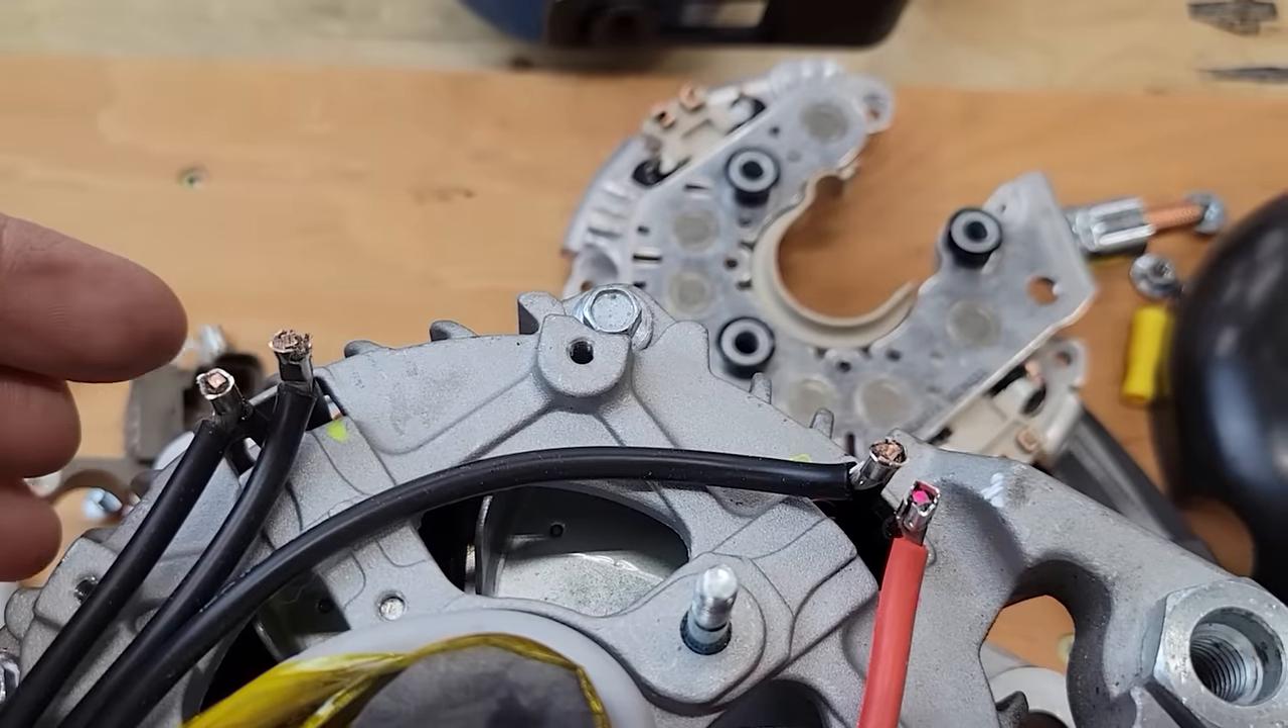We have the crimps done on the end of each wire.